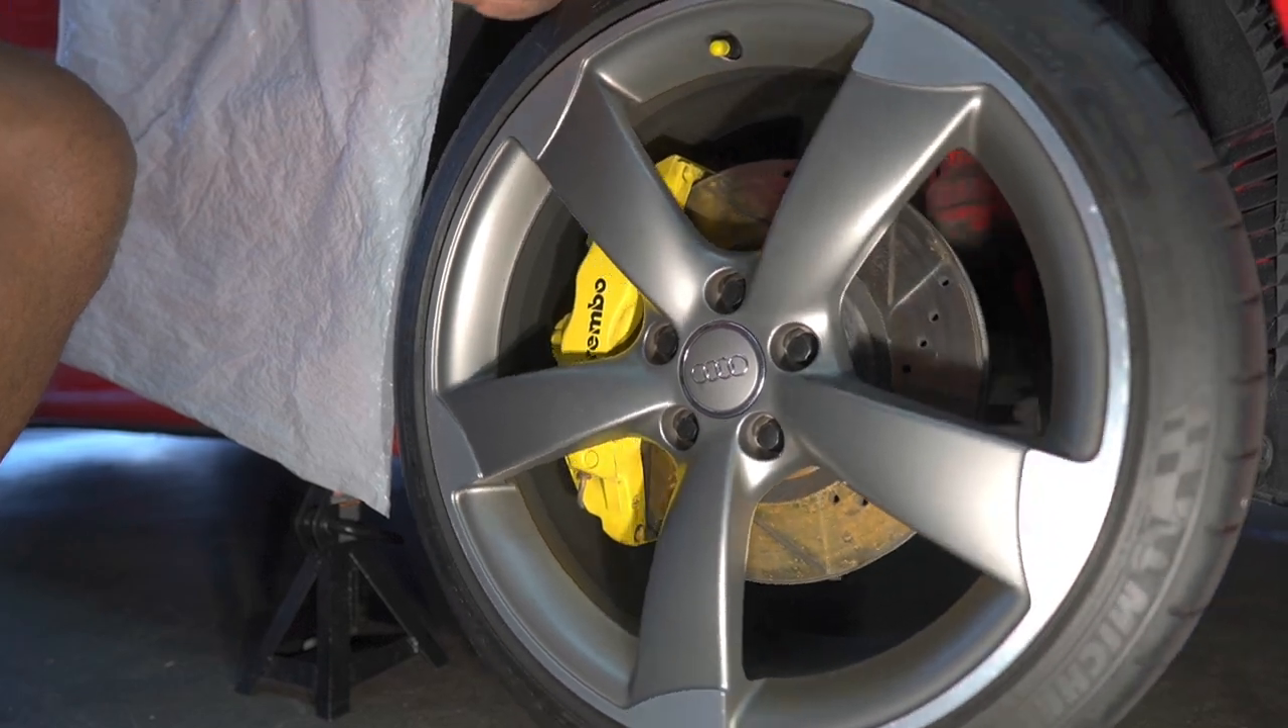Our wheel is on.